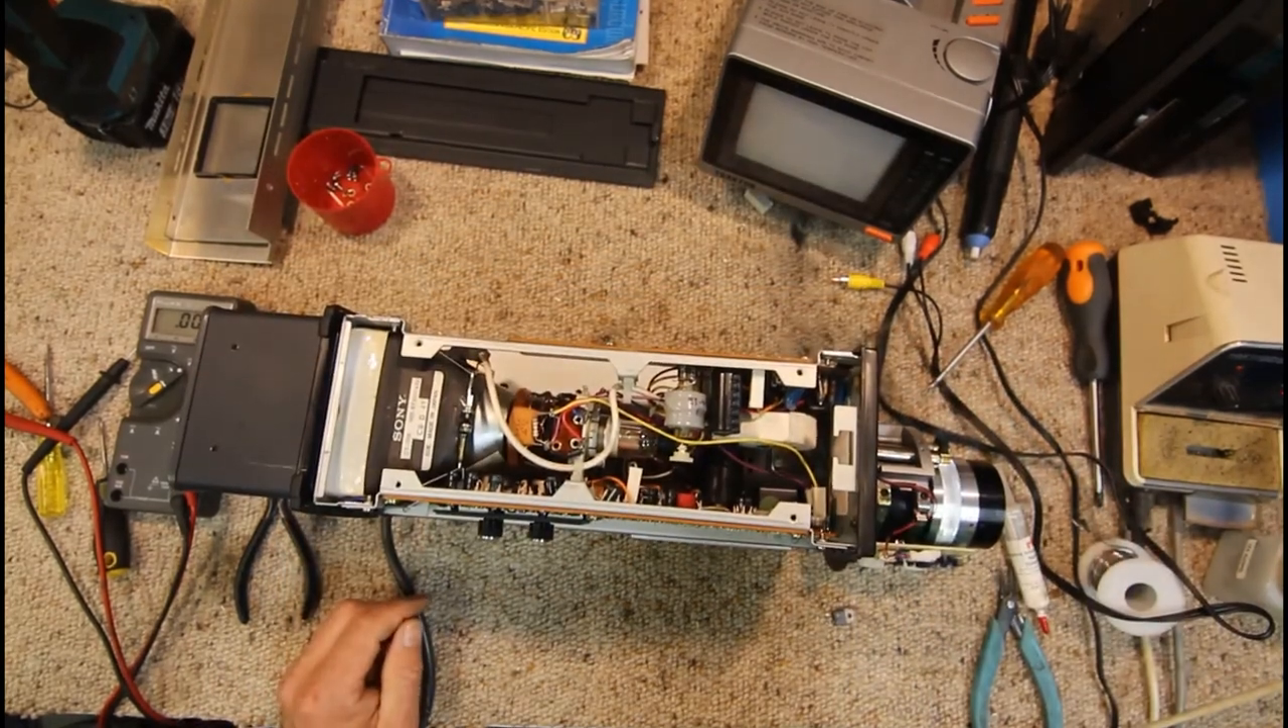Okay i've taken the covers off the camera here so we're gonna have a look inside of the camera.